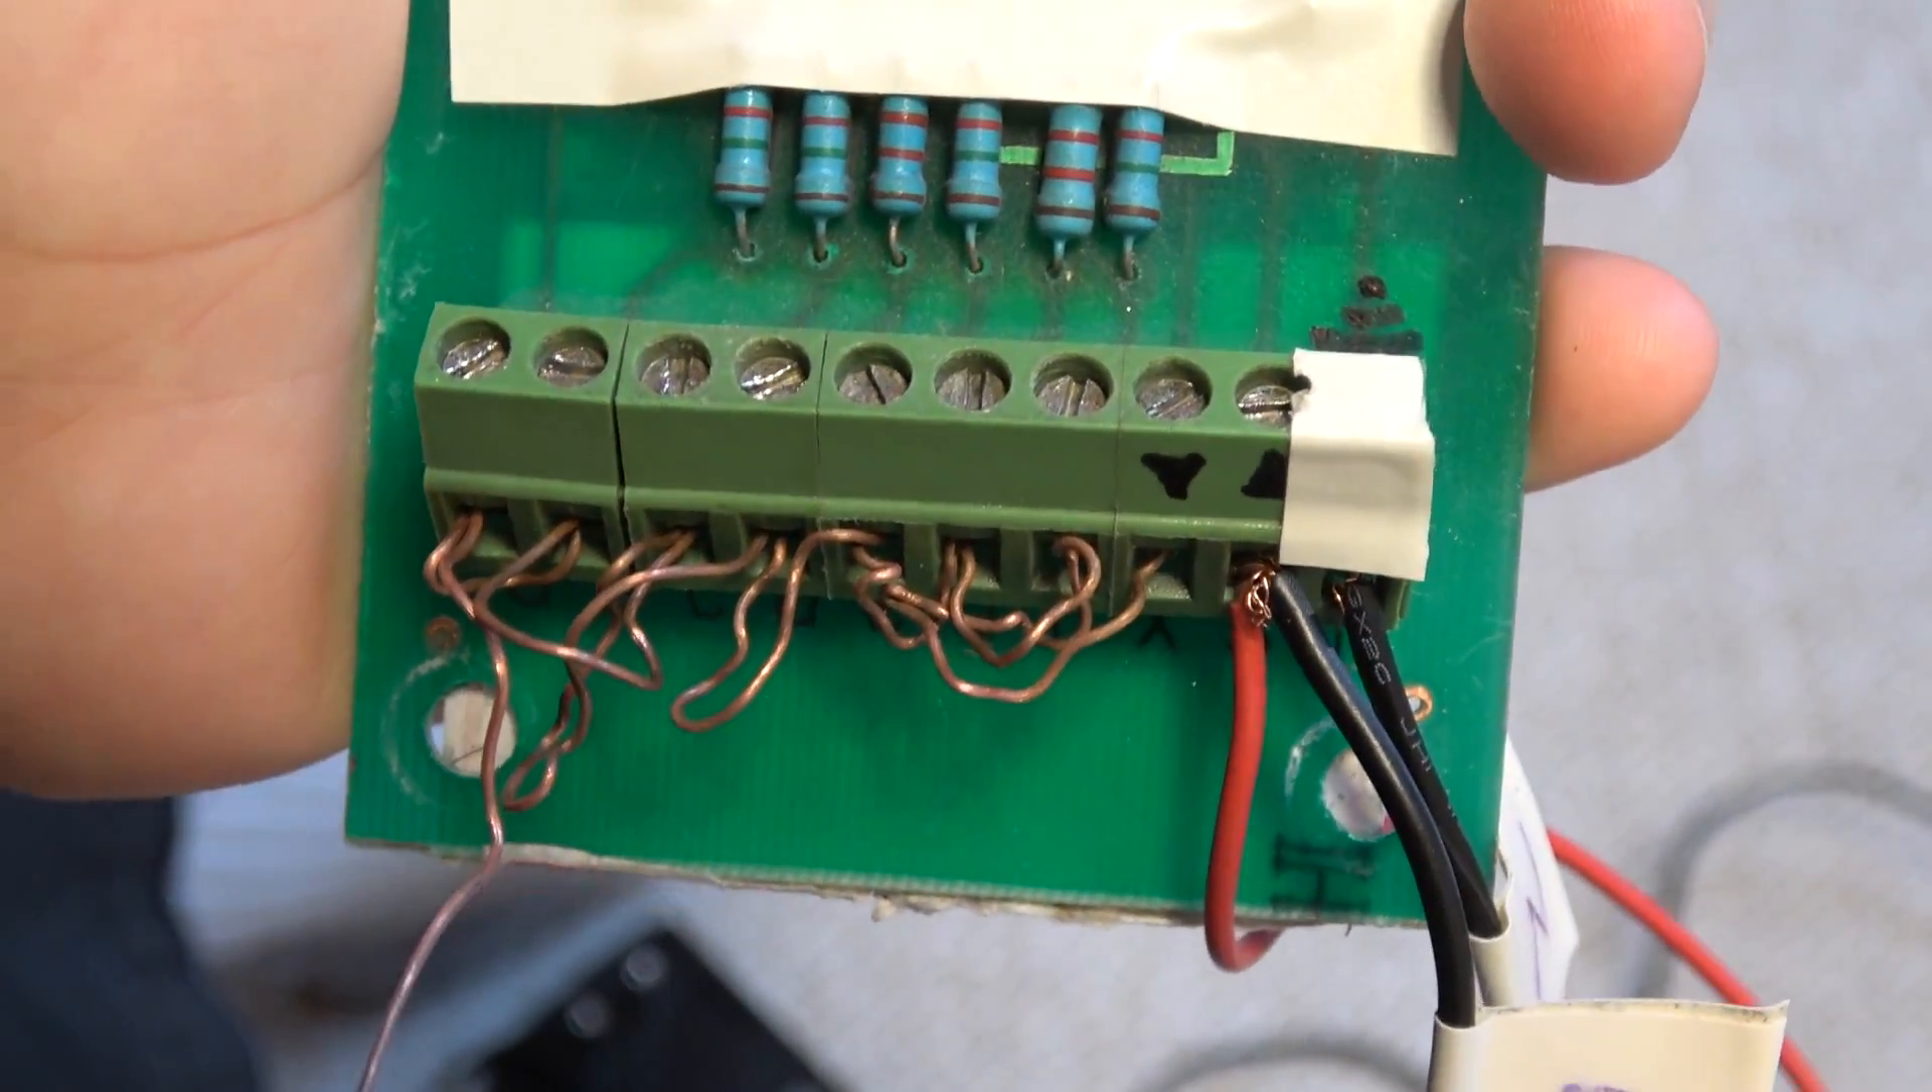All right finally got all the wires put on there see I wired everything up and now let's hook it on and see what happens.